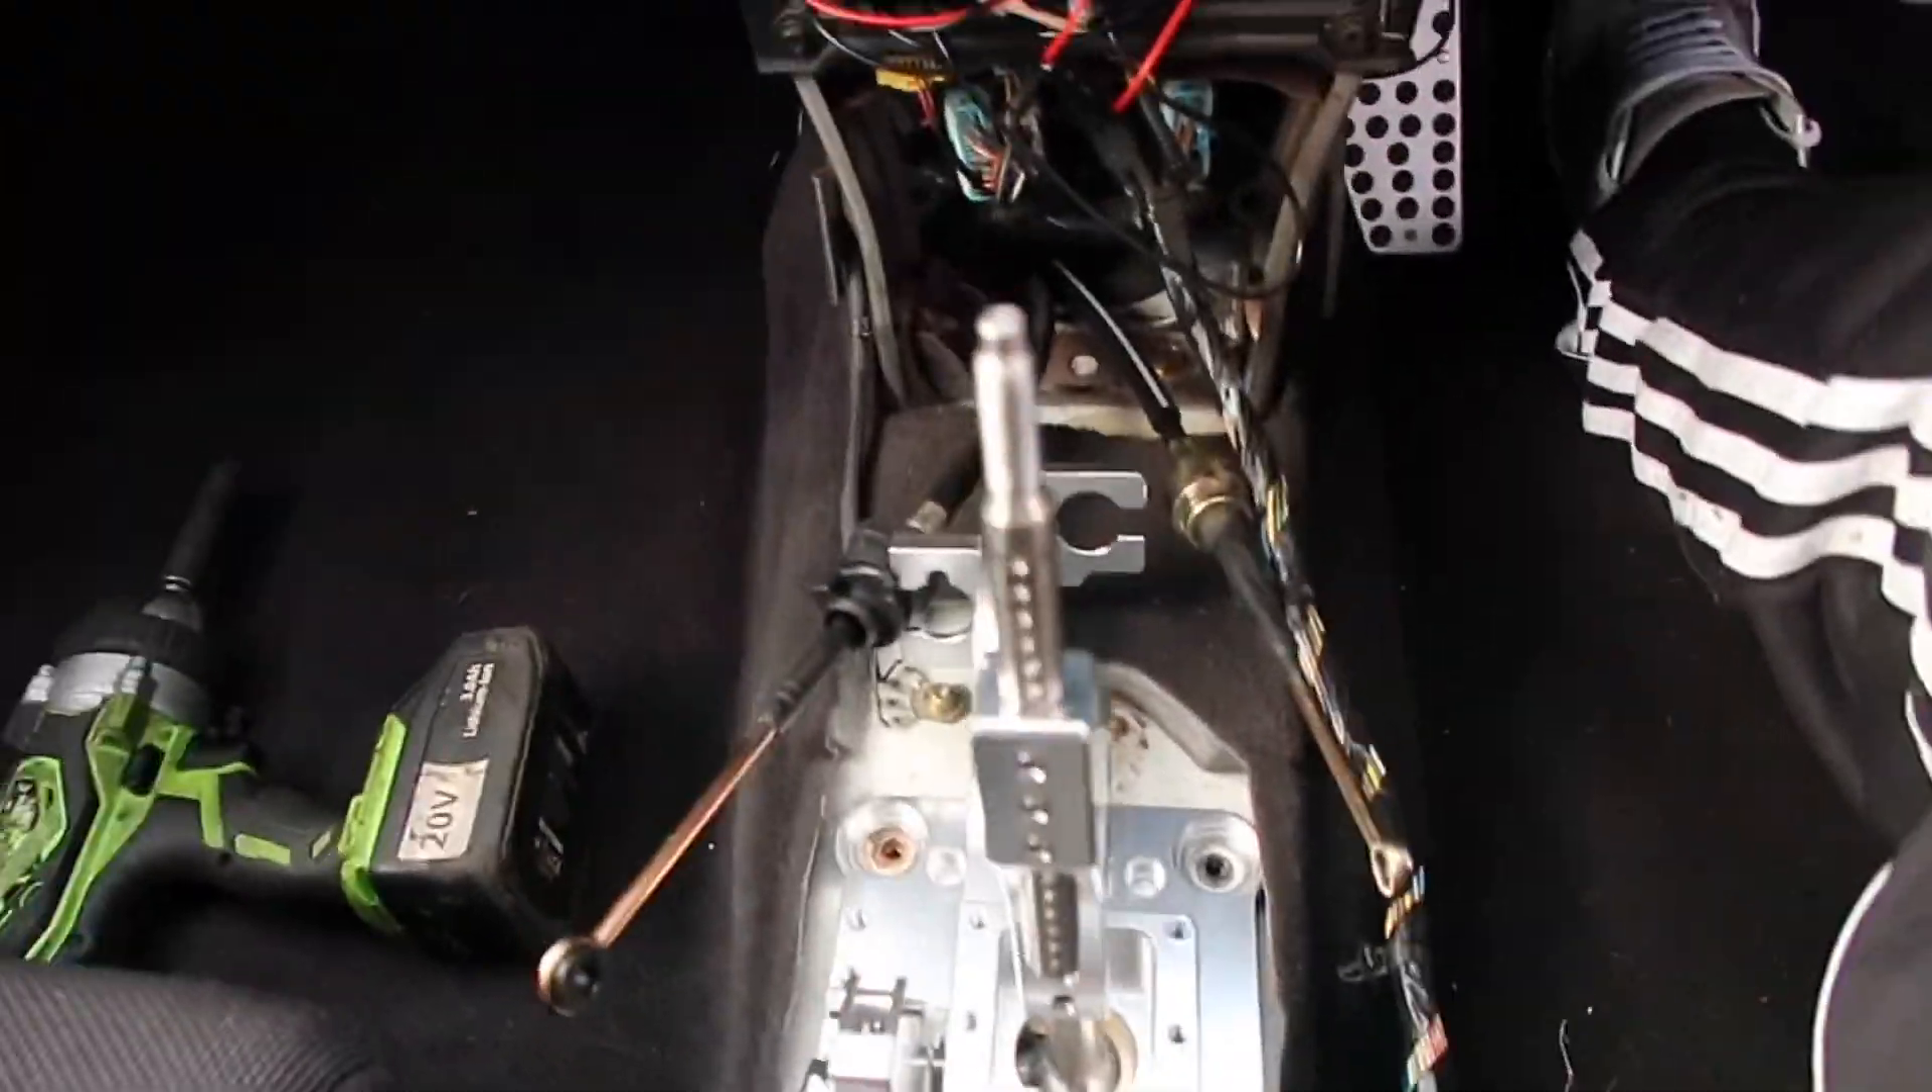Okay, so that's the shifter set in place.